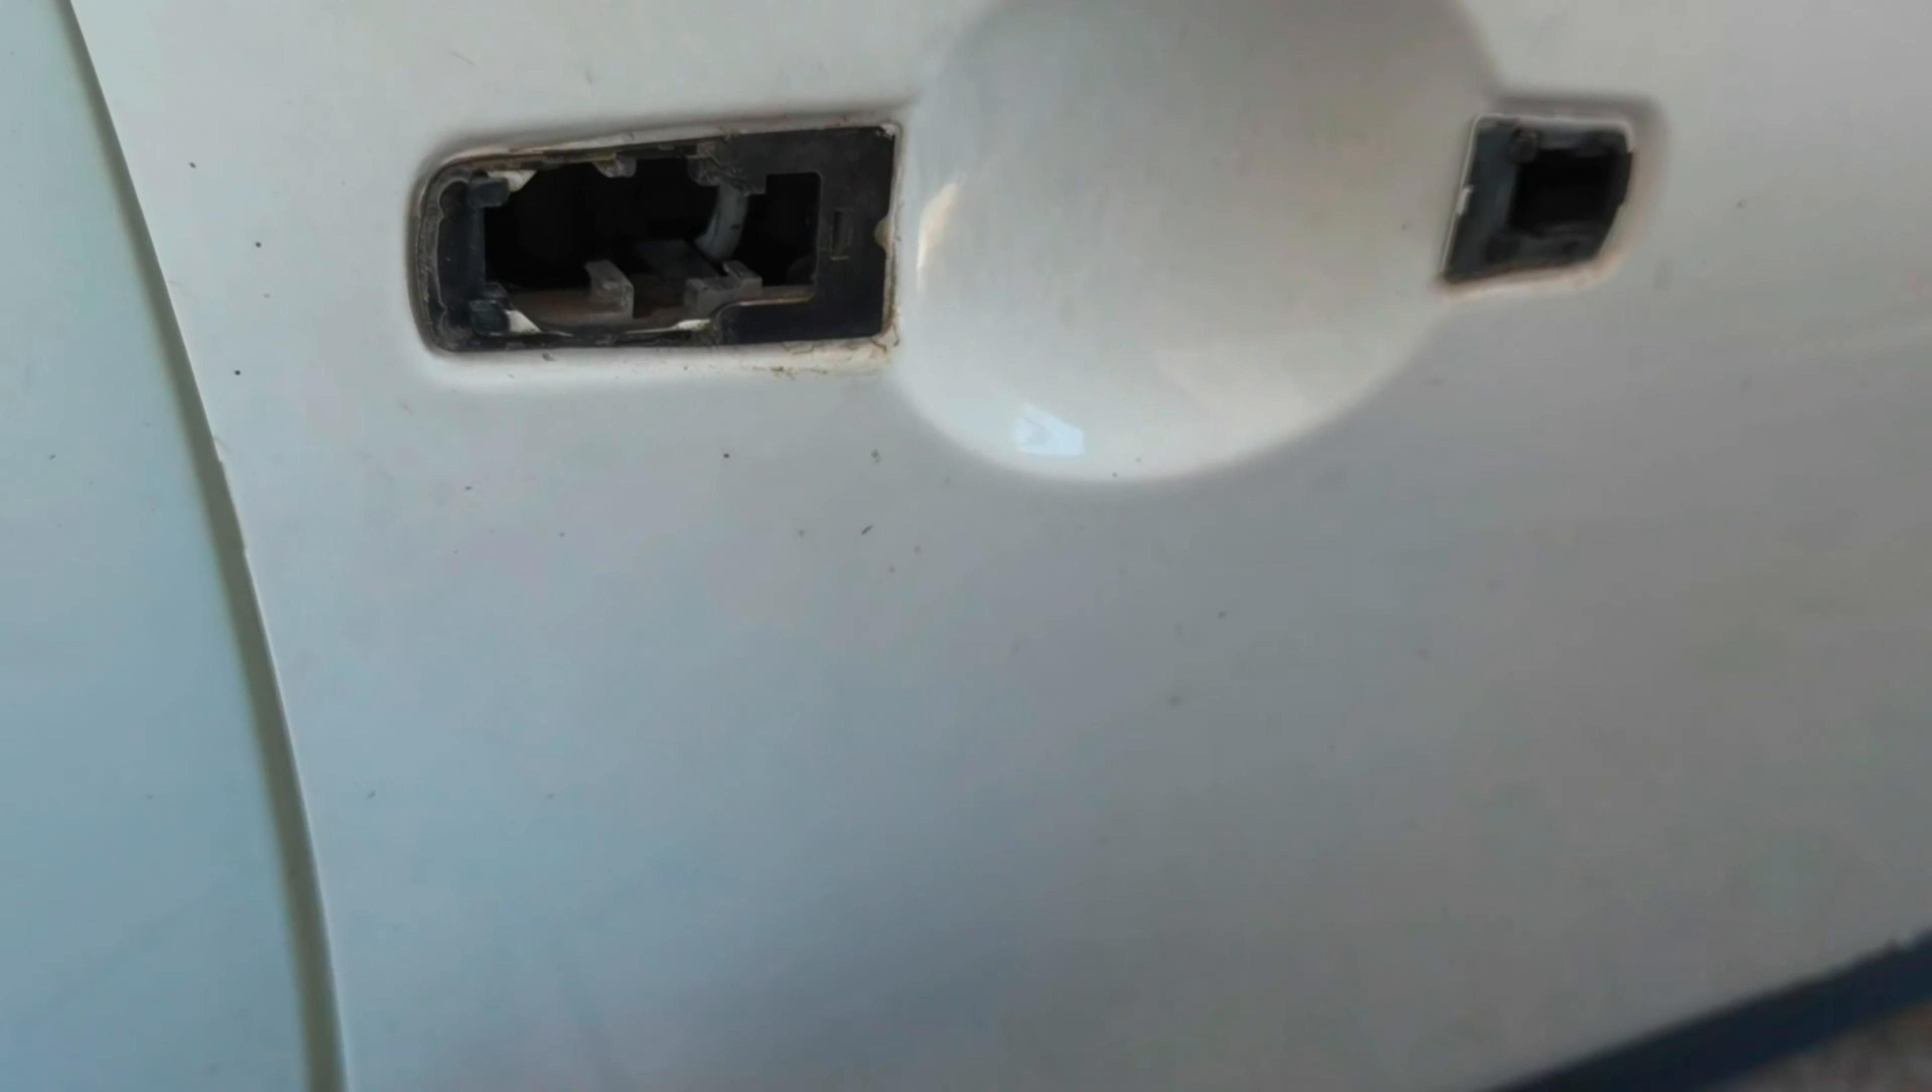As you can see the door handle is completely removed from the door.